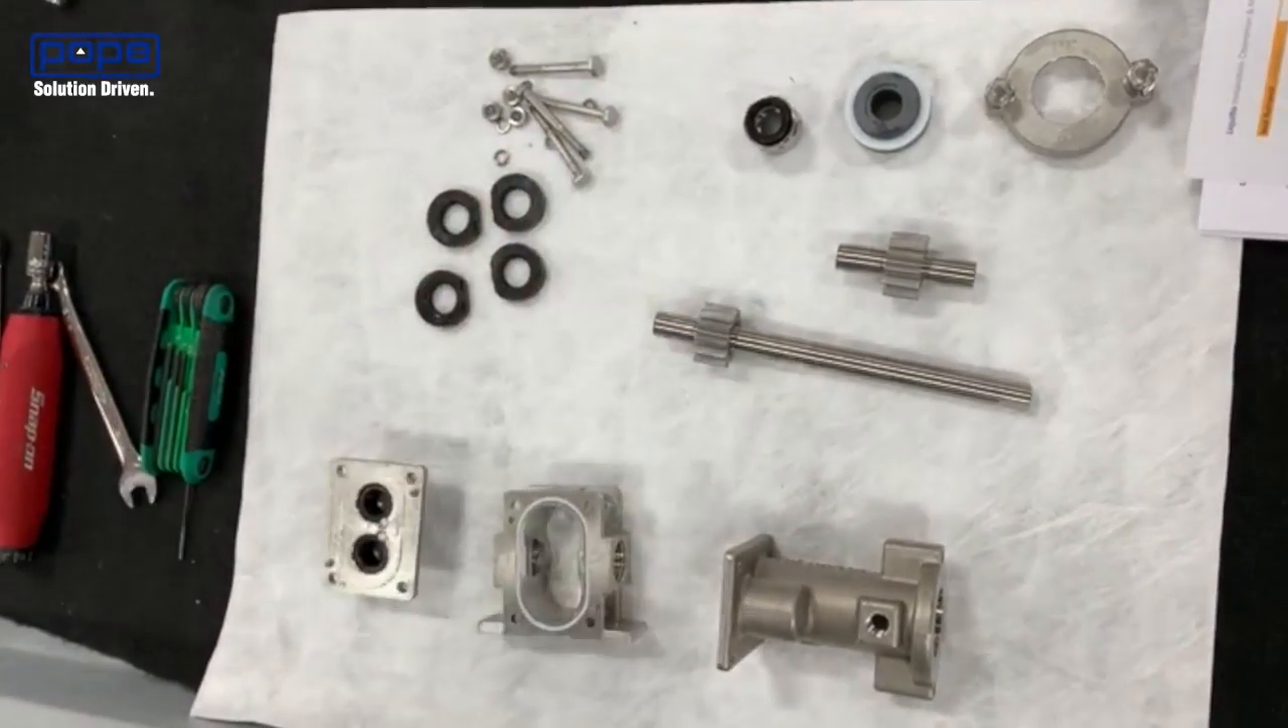We can just kind of talk about that, but now we've got the pump apart.